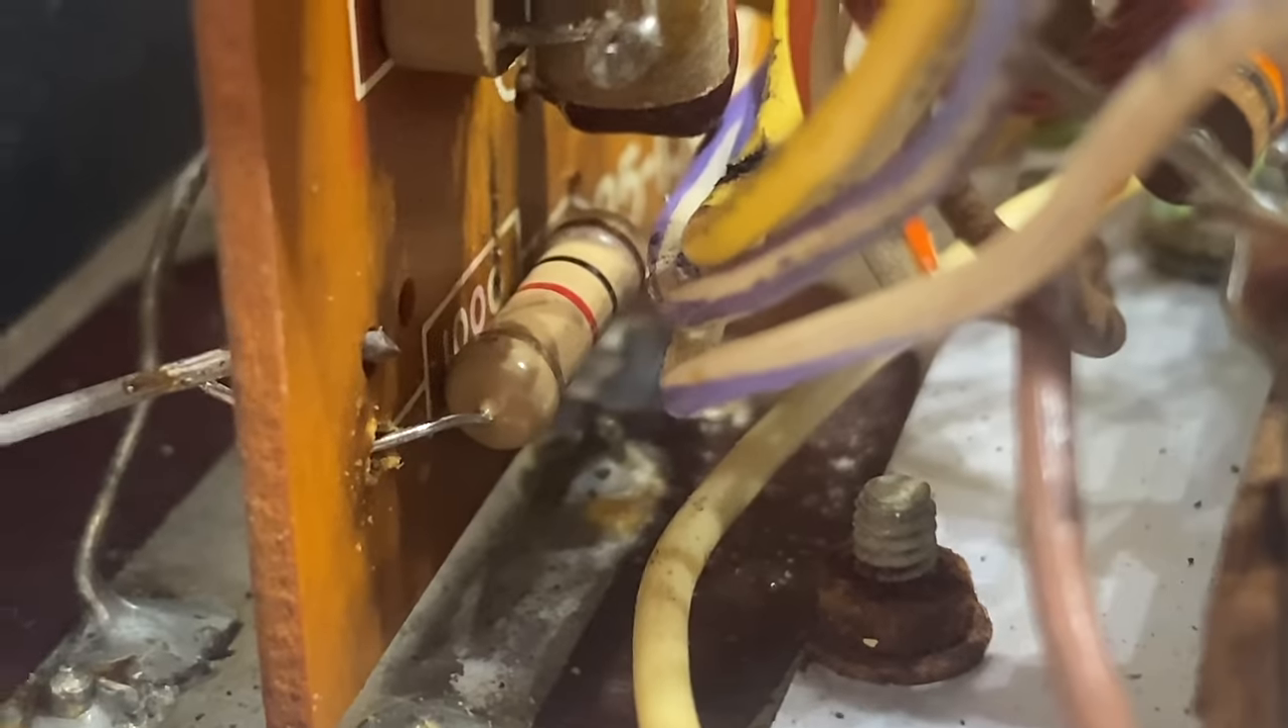I just installed this resistor because the one that was there before was partially burned up.